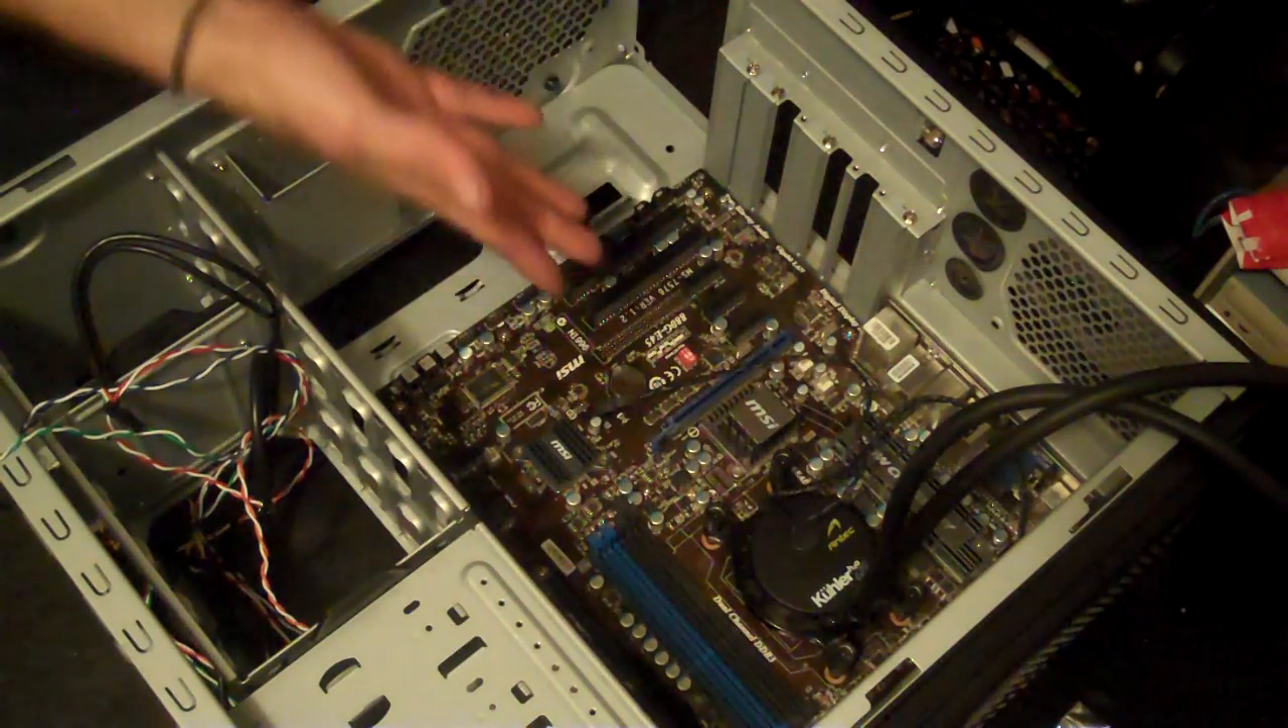All right, you guys can see that I have my heatsink in here now, my liquid cooler.